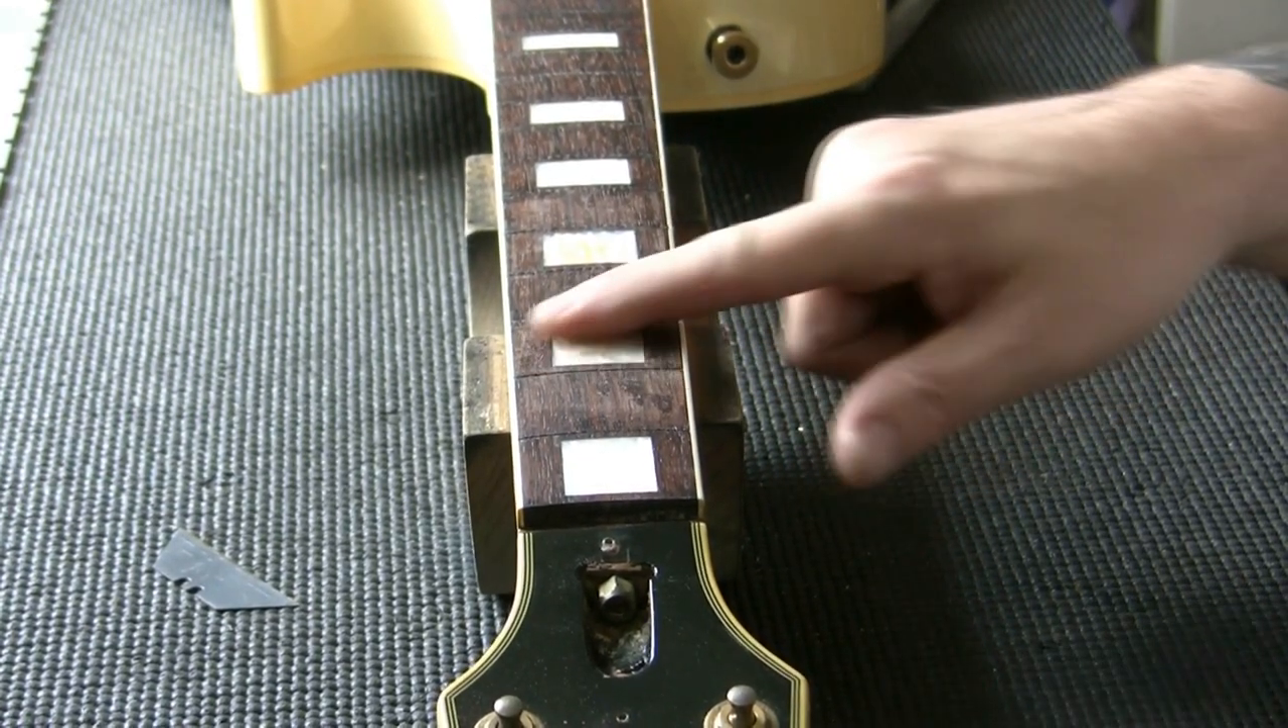There we are, maybe an hour or so later, and we have got the inlays back in. Pretty smooth, I've sanded them down a little bit.